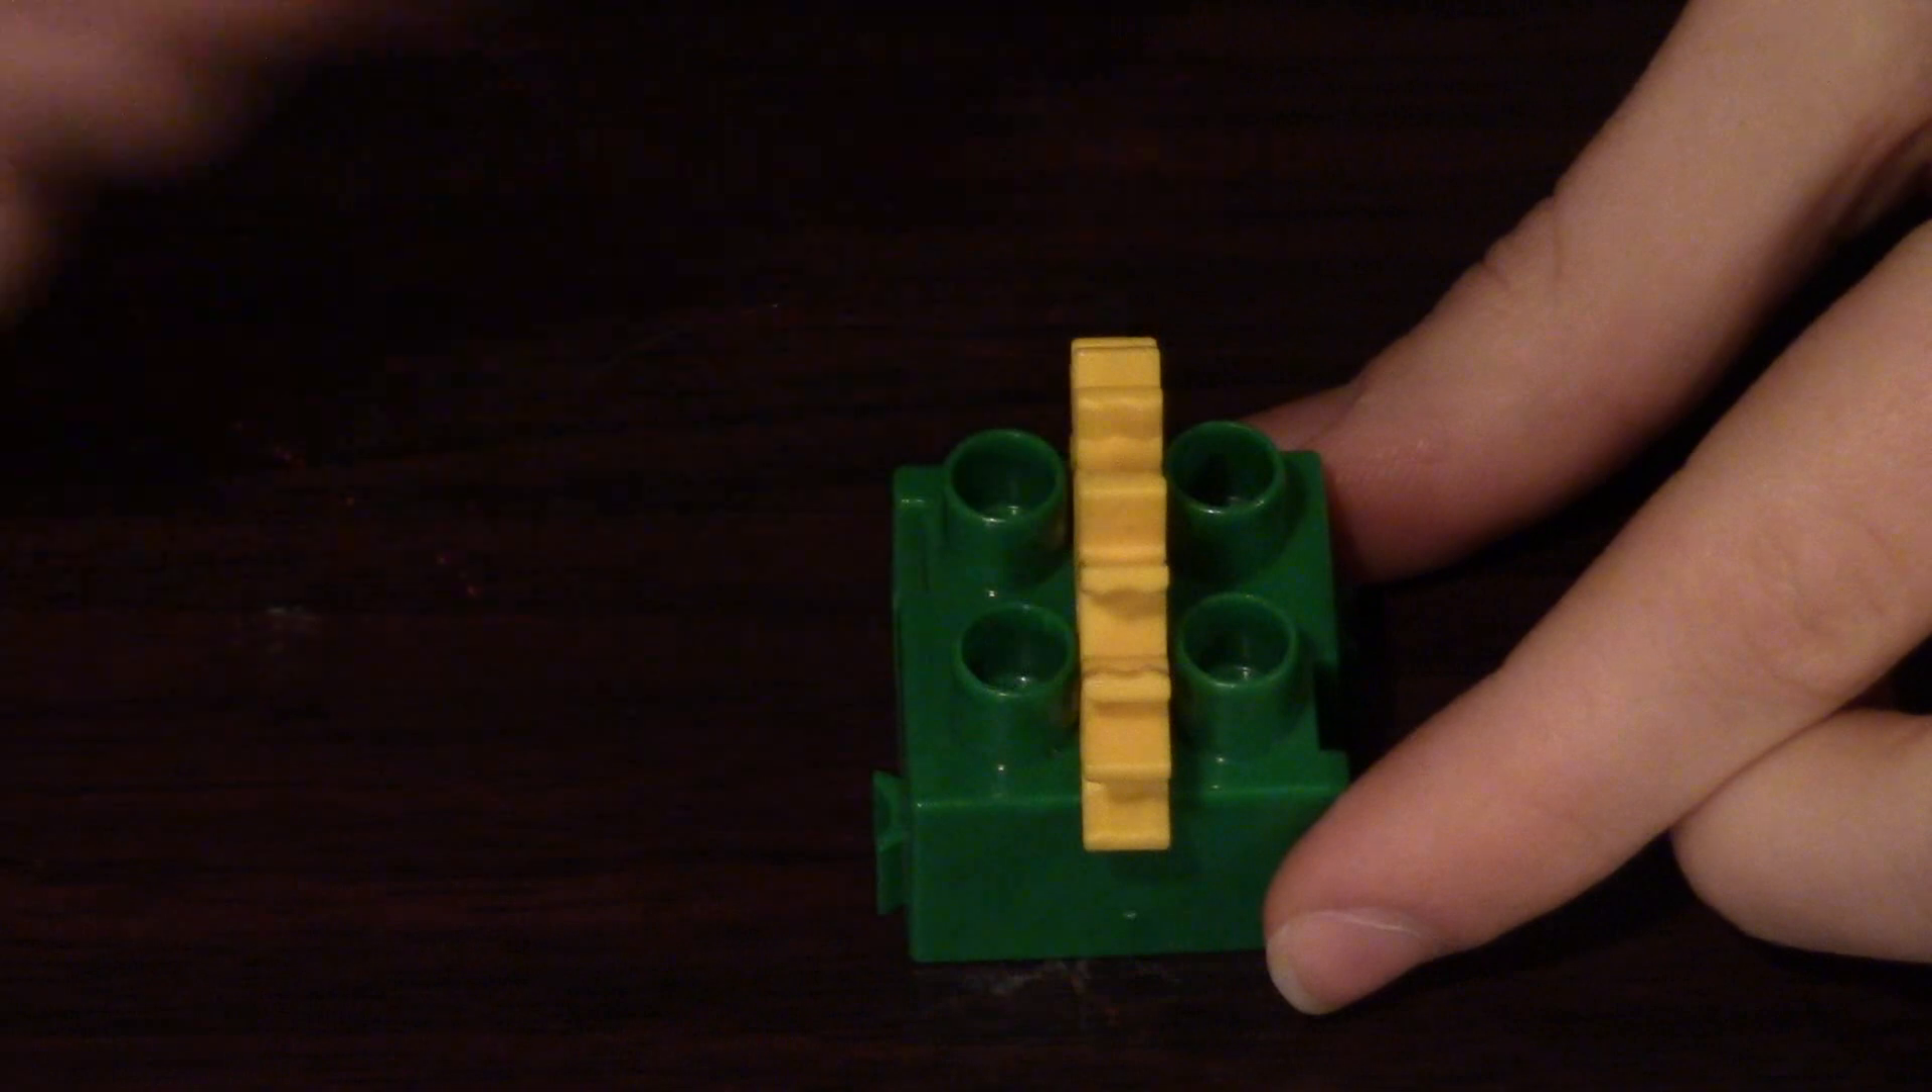And as you can see, the connector fits perfectly in between the studs.